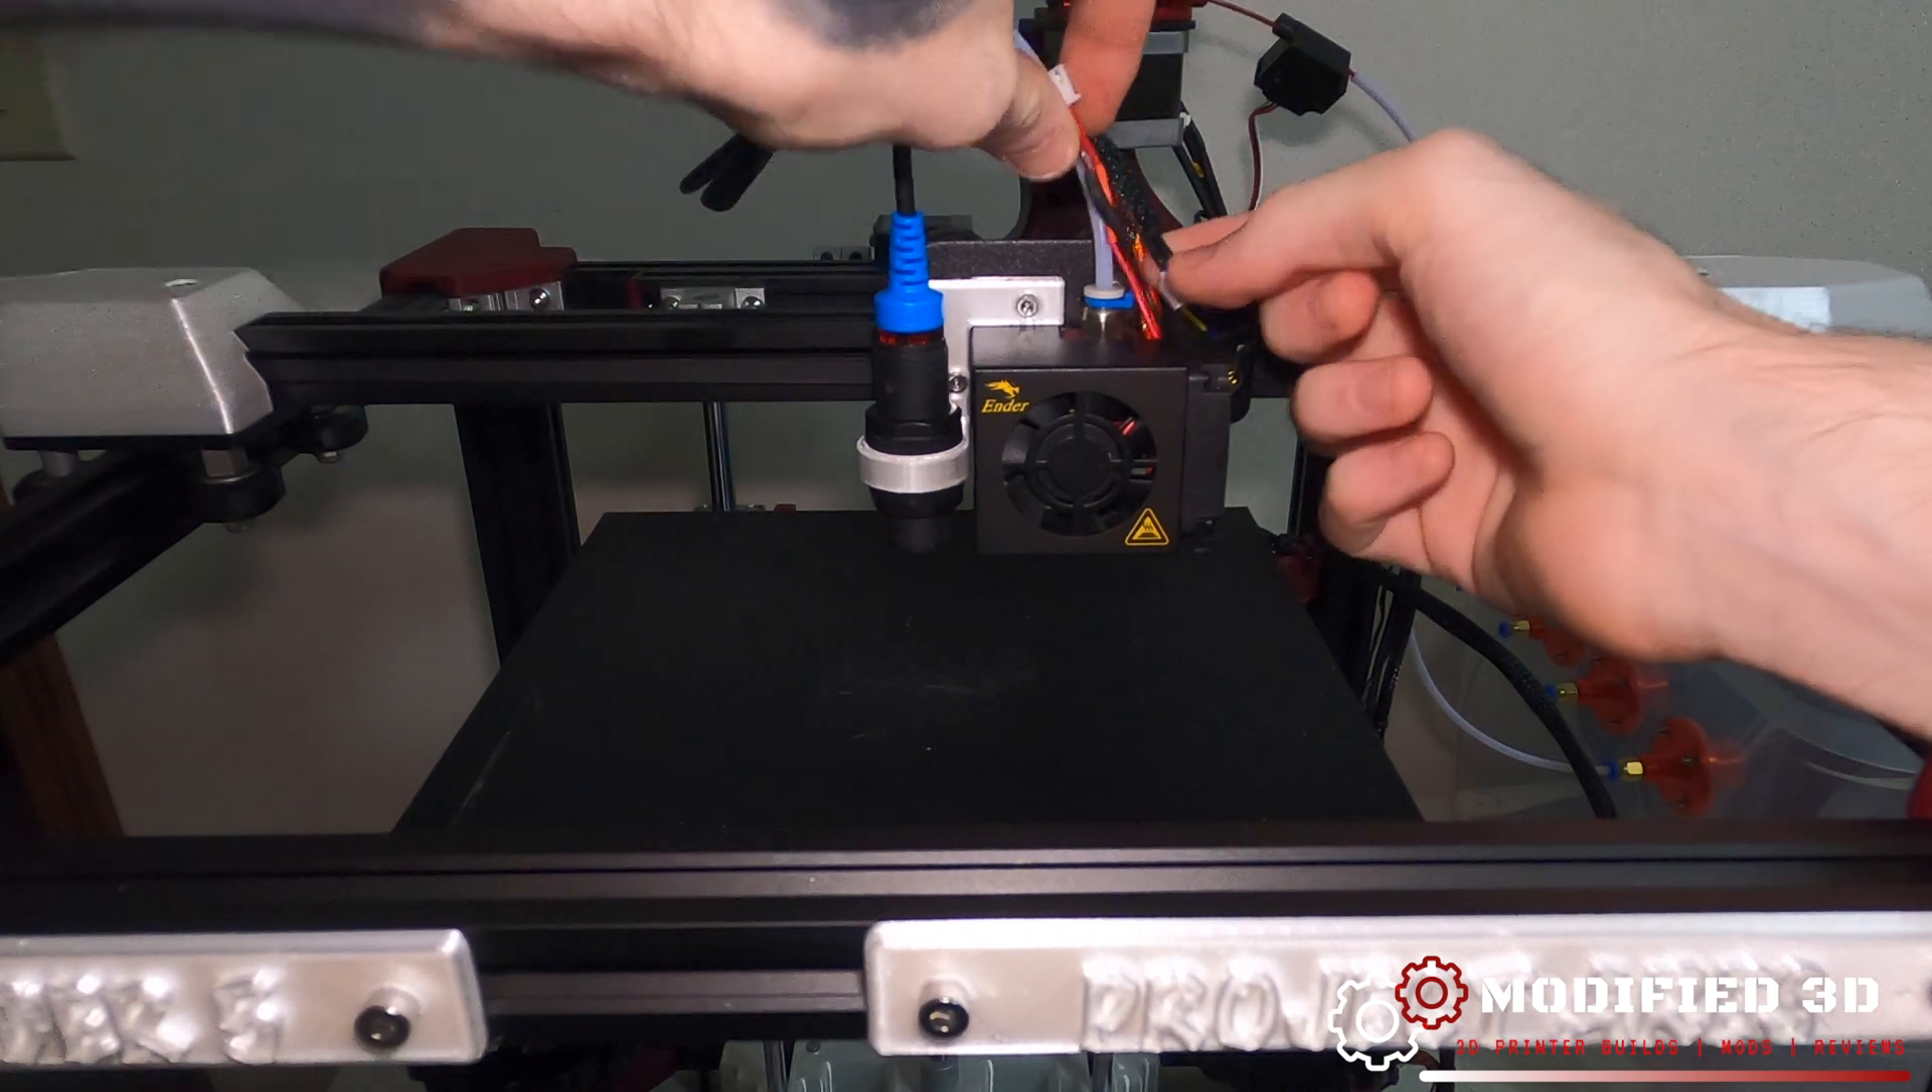All right so we got the fan shroud back on.